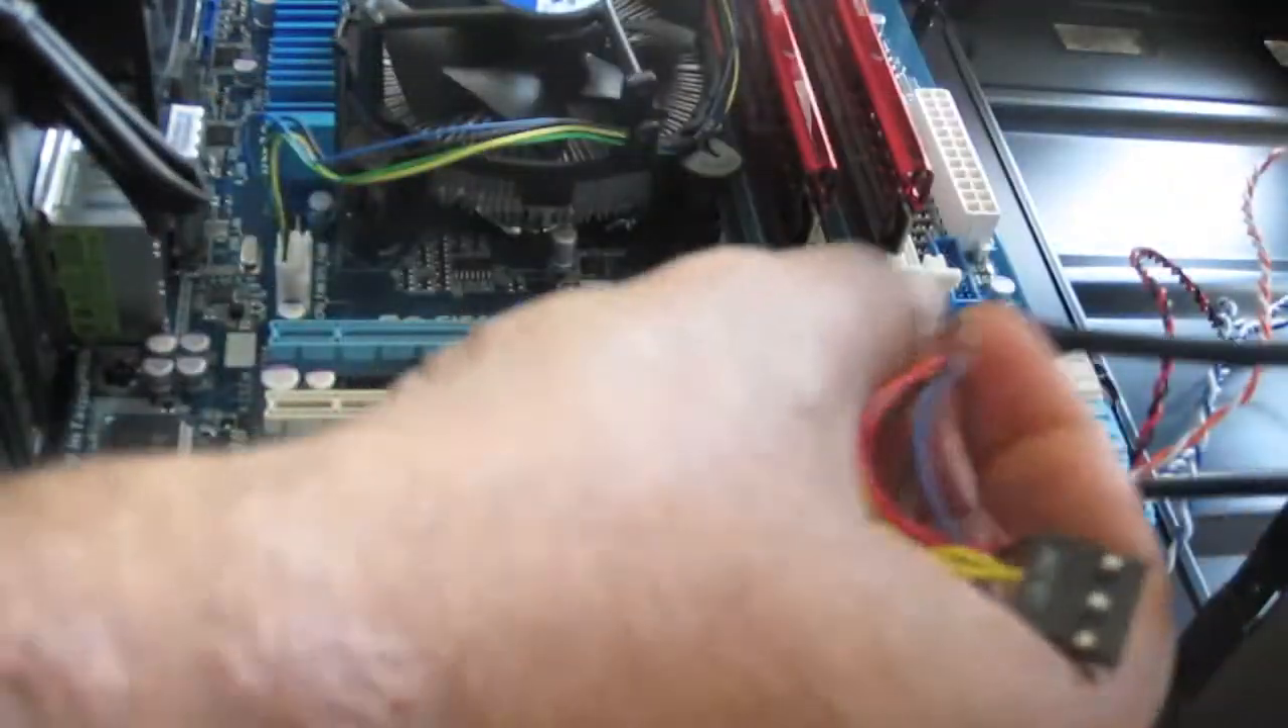Well this cable still has to go in but I'll do that once I slide everything in place.